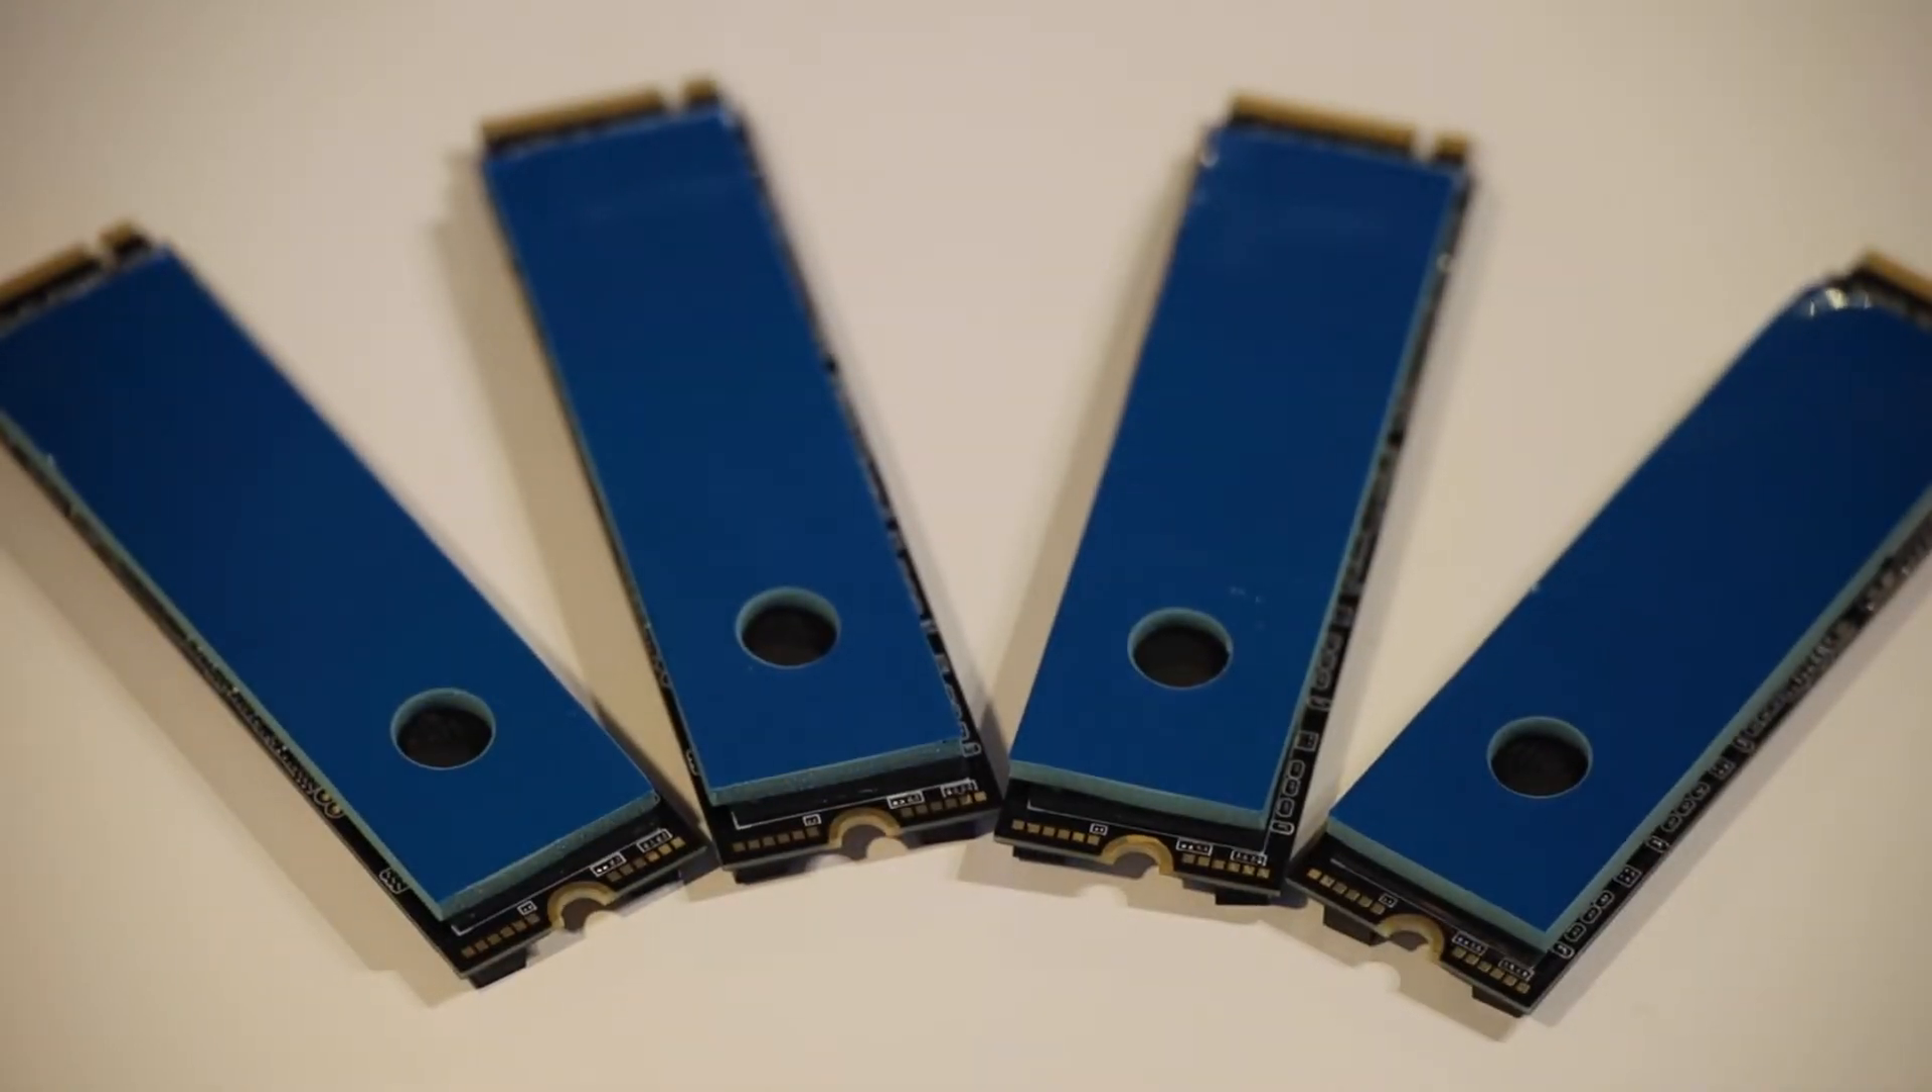So that's all of our SSDs here. They've got their thermal tape on one side.